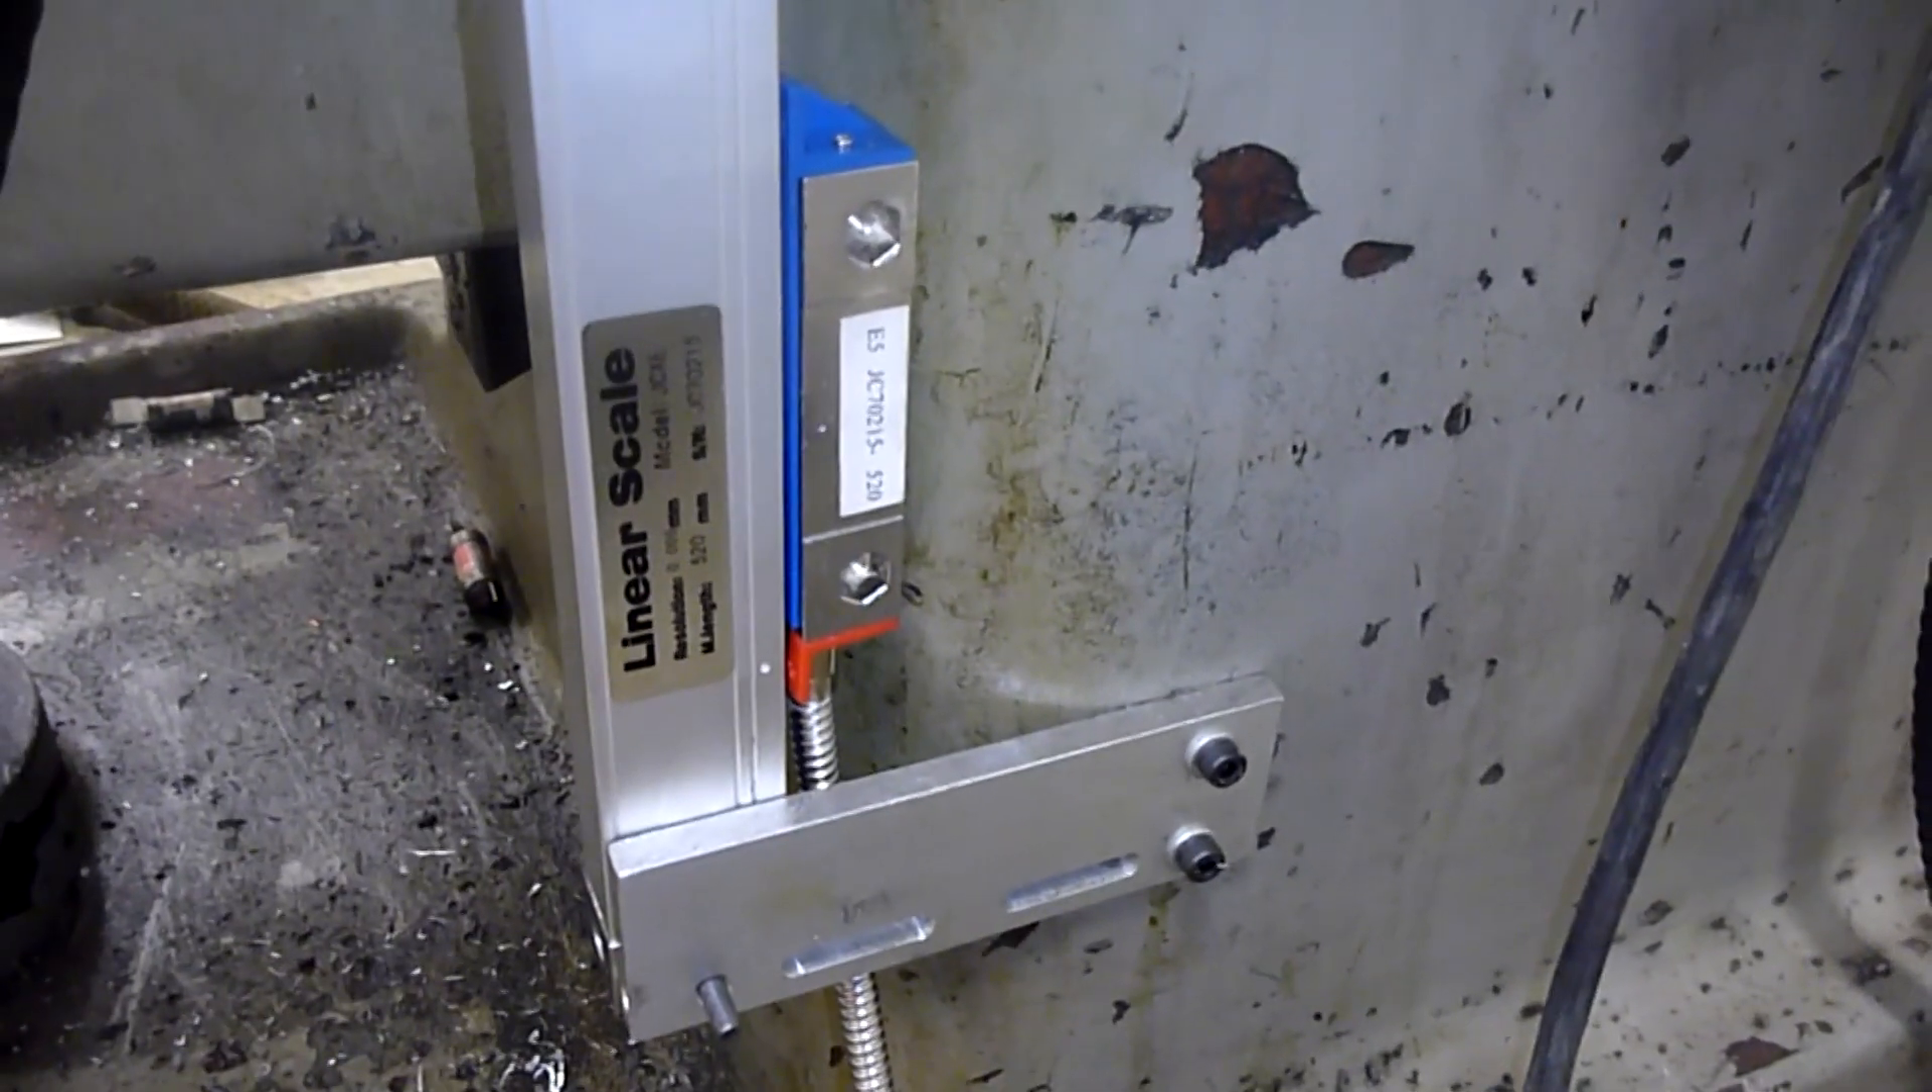I got the lower mount done.